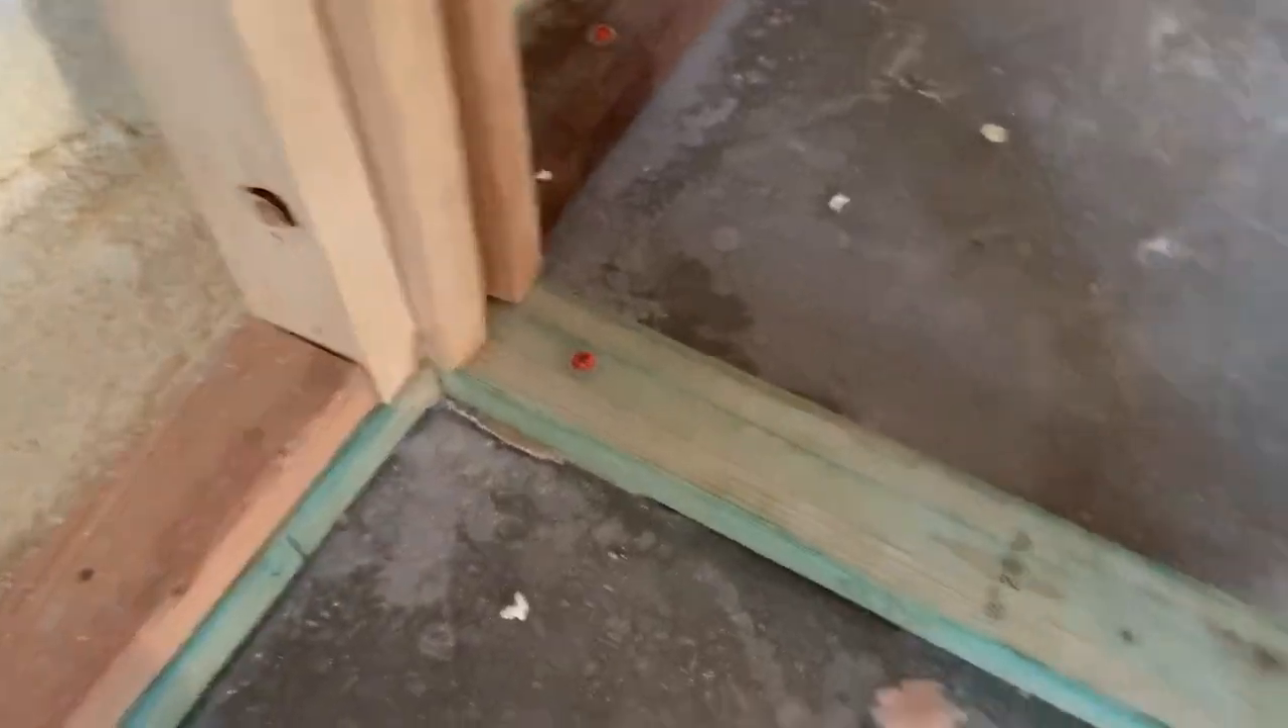You can see those nails are shot in.